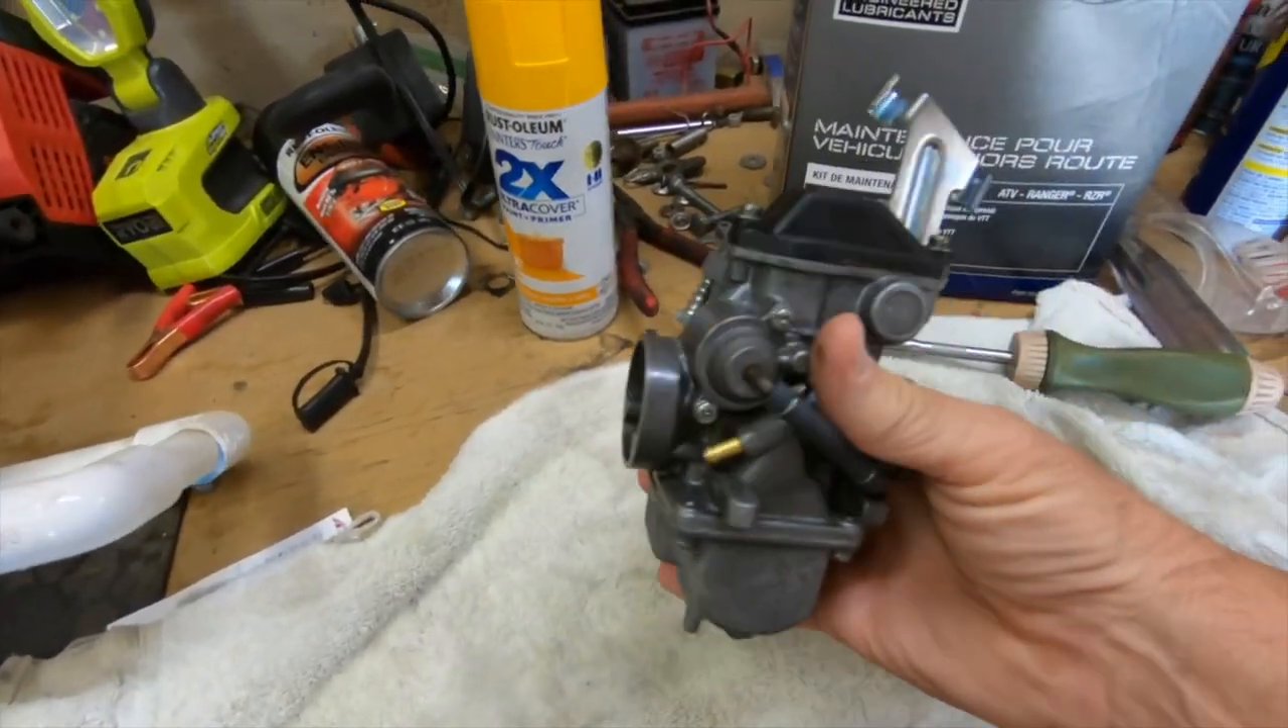I got this carburetor all back together.